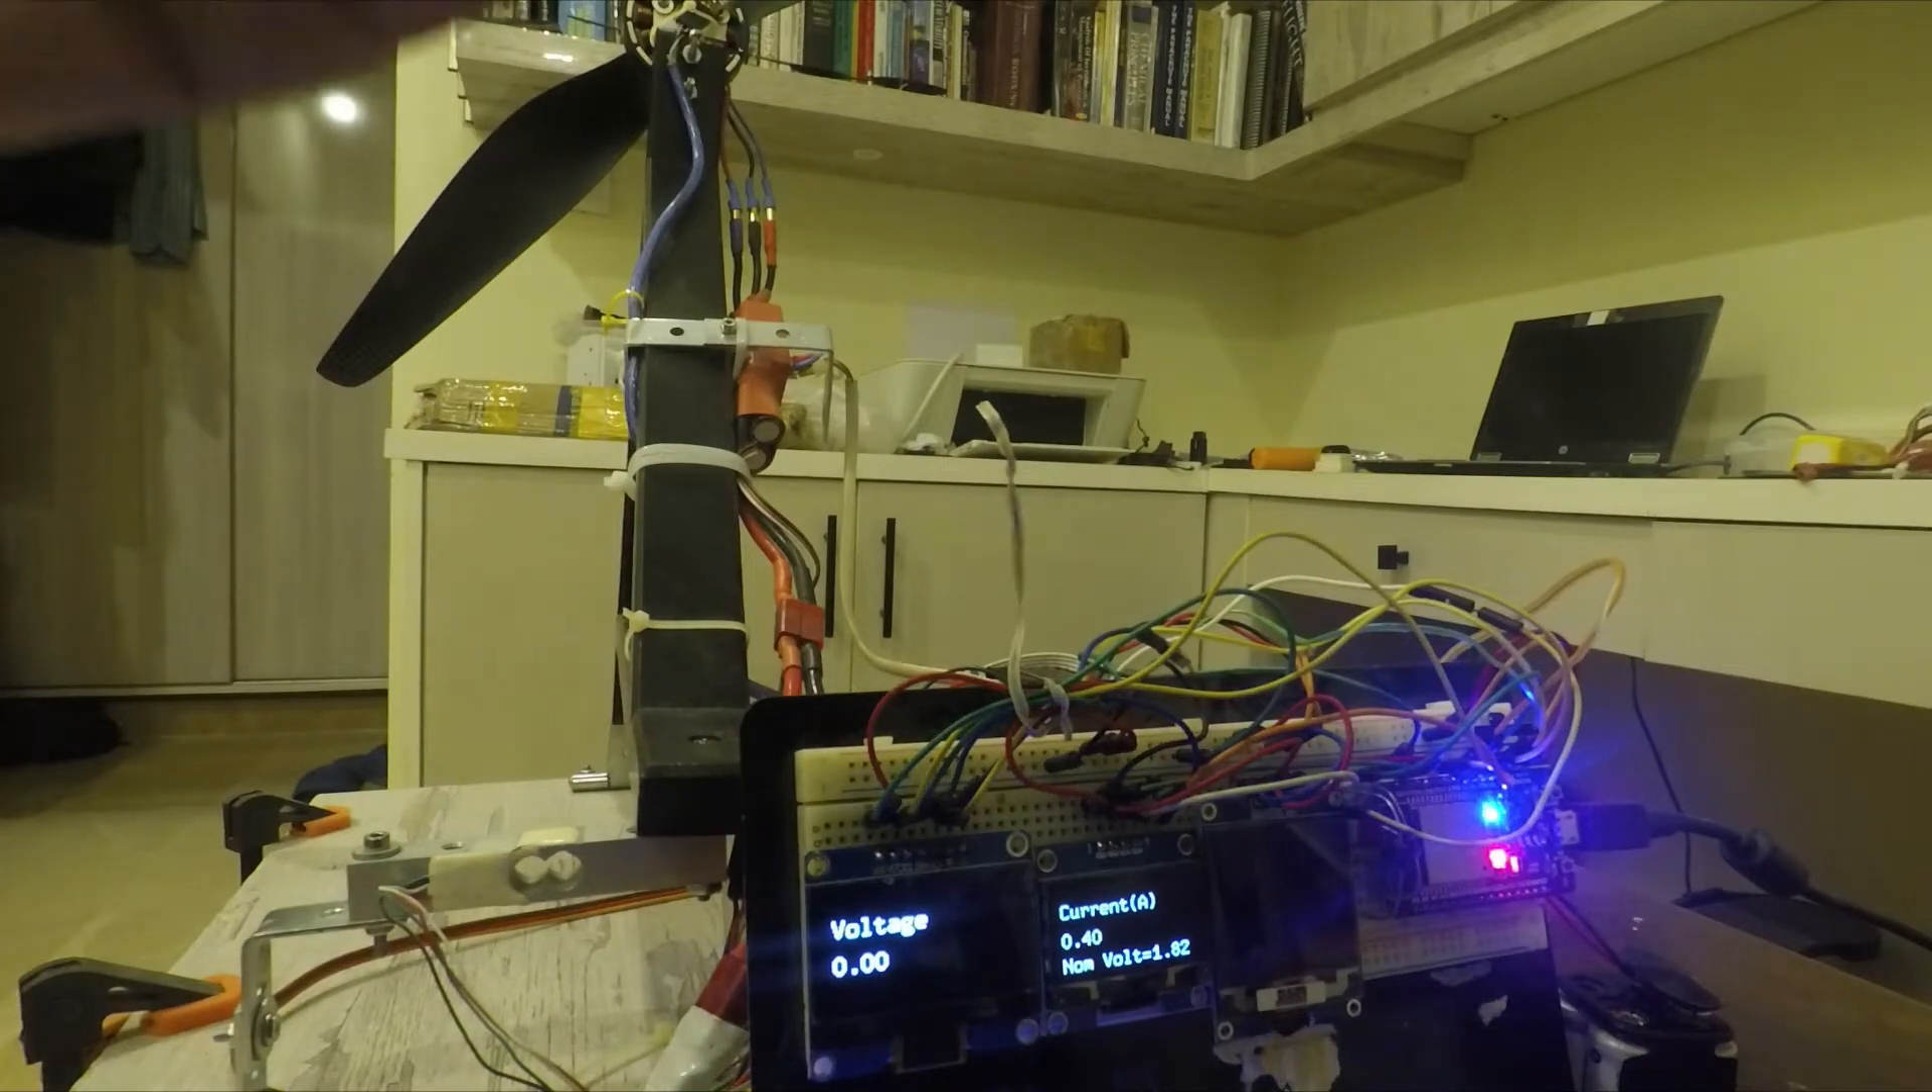You can see I have two OLED screens connected.